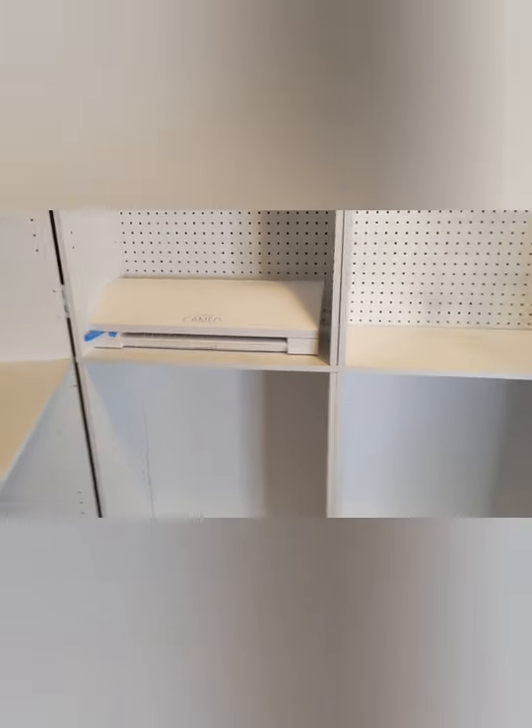Cameo does fit on this shelf.